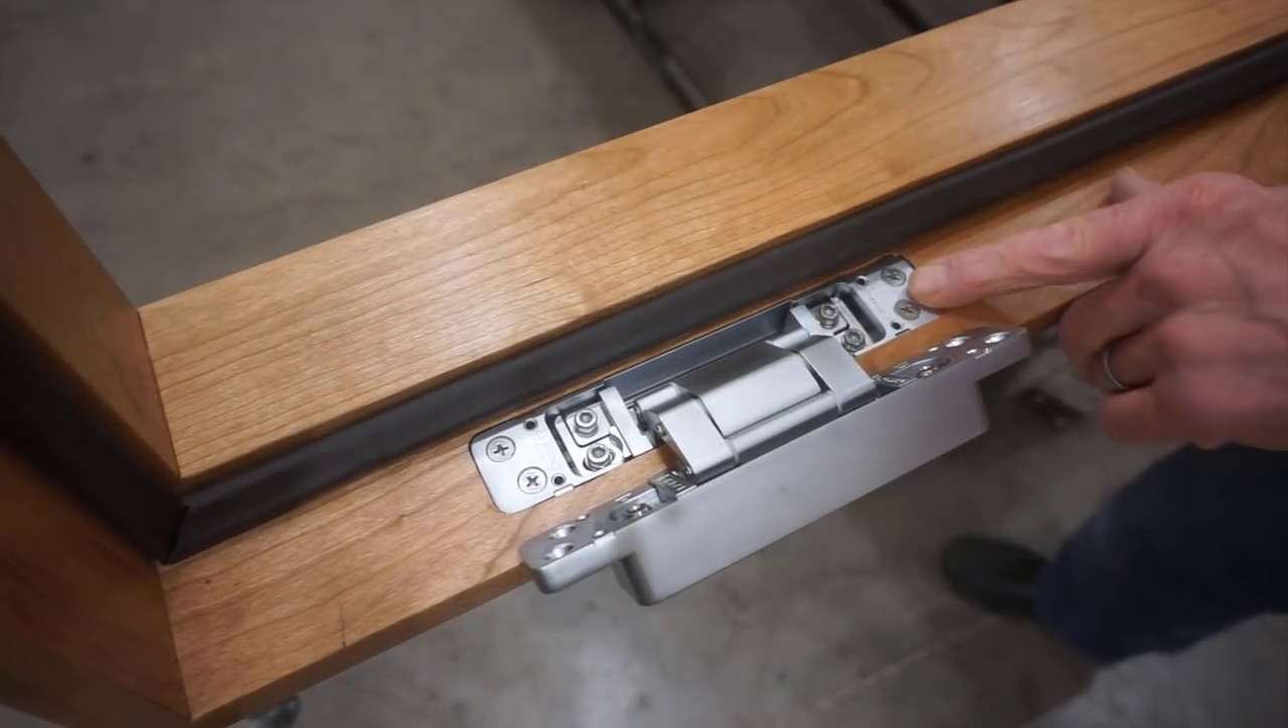The hinges come with nice screw covers but I won't install those just yet because I'll have to remove the hinge from this pocket when I install the door.